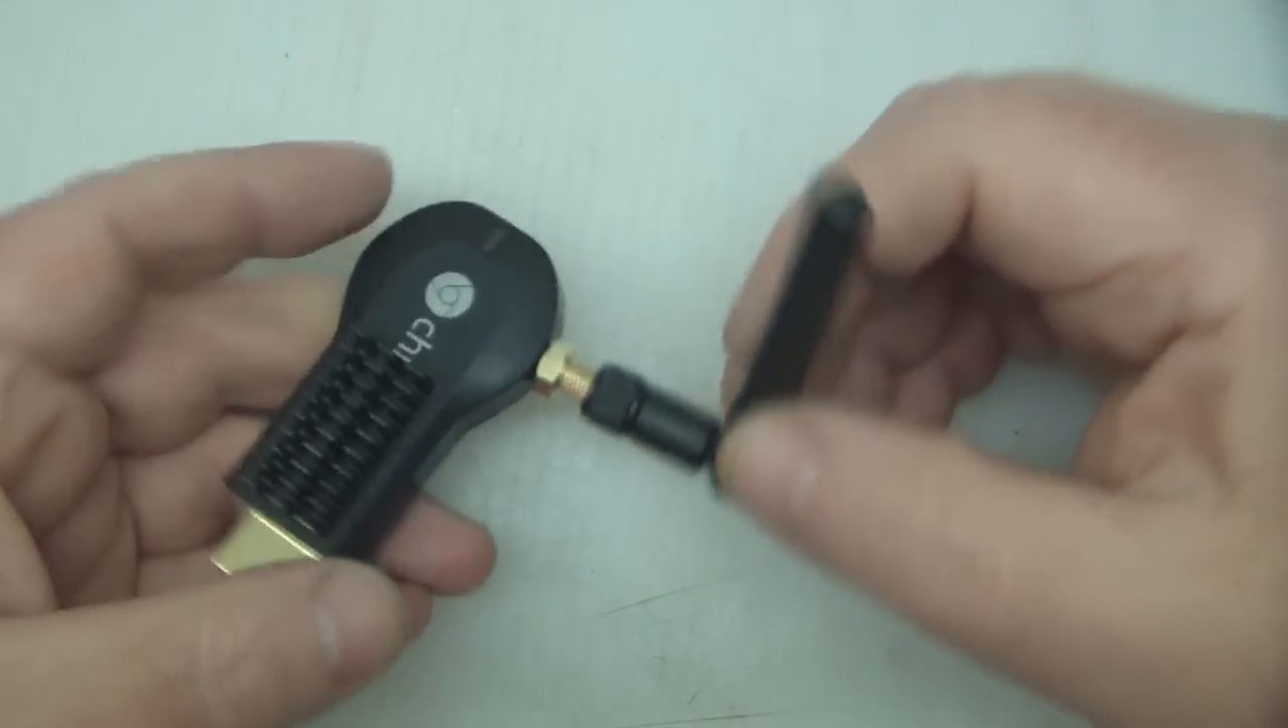So here it is all finished off with the heatsink in place and a small antenna.